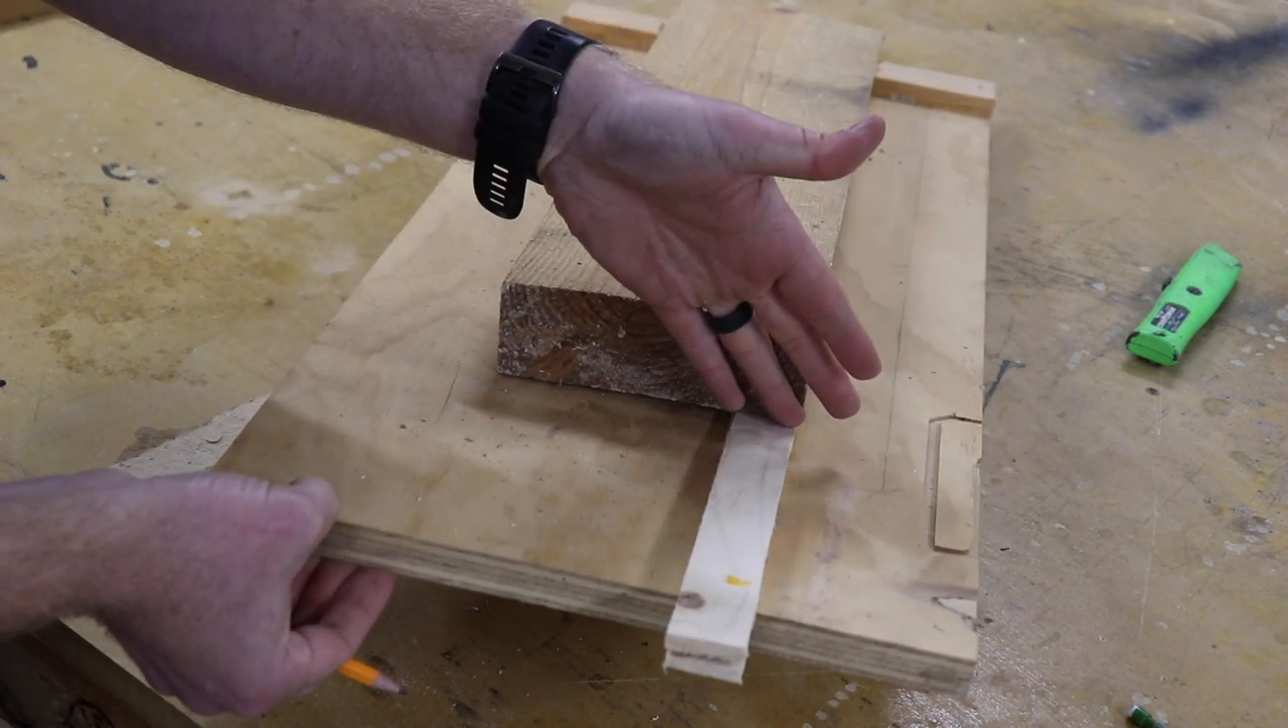As you can see there's a lot of the shim off the sled.